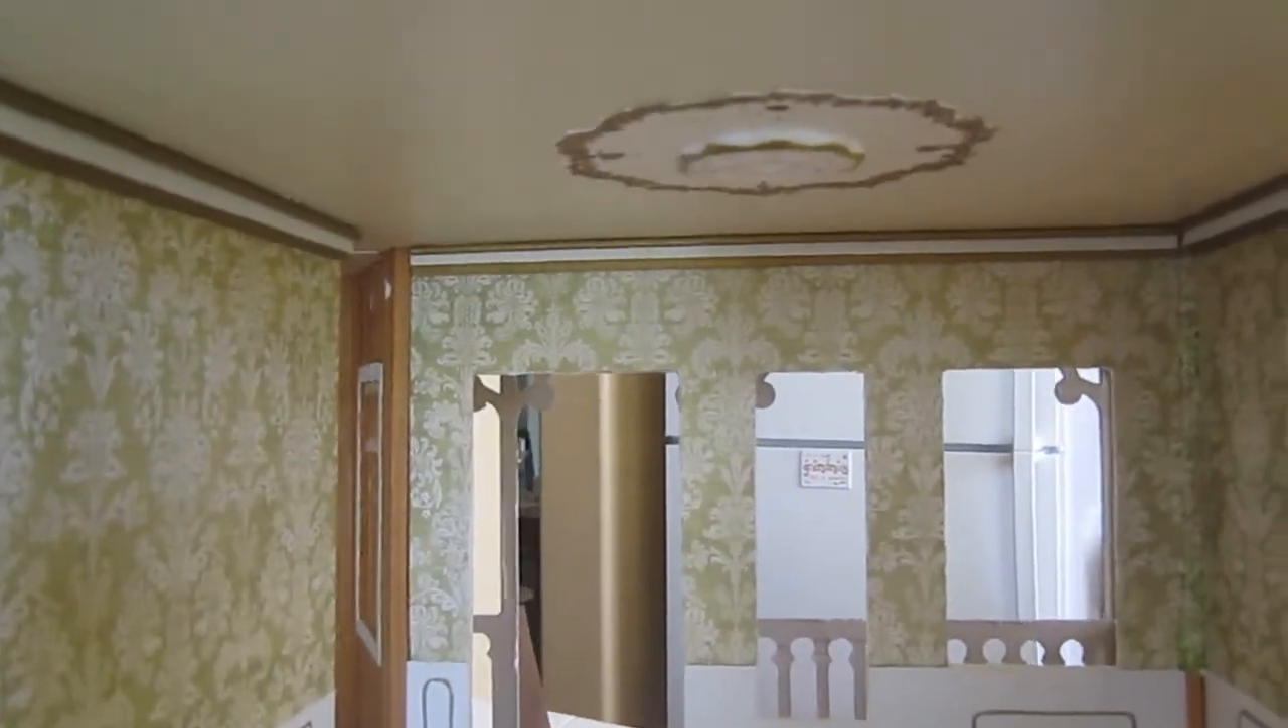We have been working on the living room and recently we just finished applying the wallpaper and a ceiling medallion as well as the crown molding.